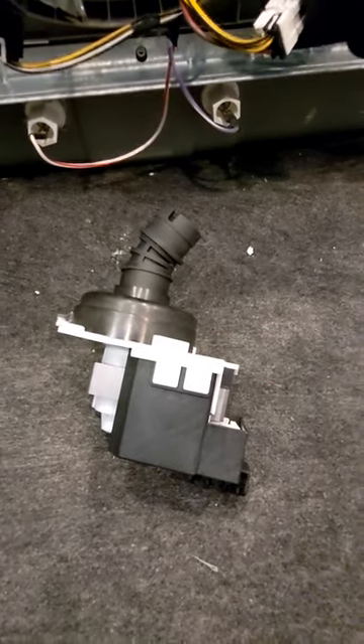Okay we've got our original pump removed here and the electrical fitting on the original pump is going to be often a different size than your replacement pump and they'll package this uh pigtail with your replacement pump.